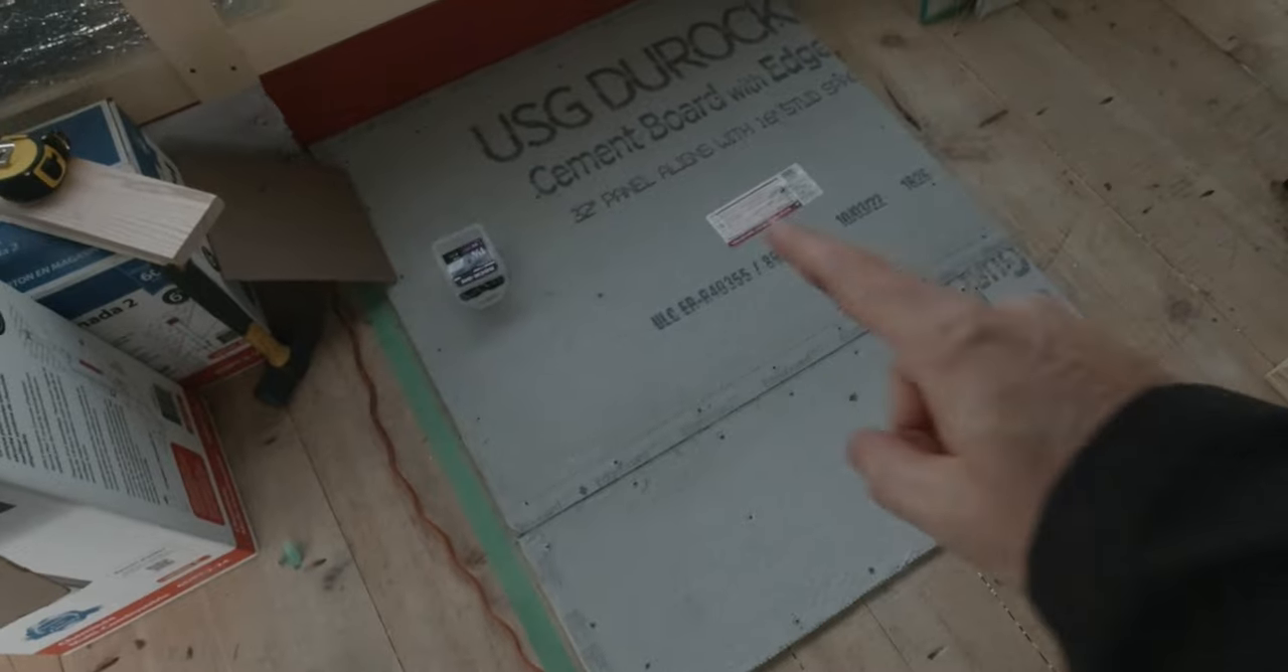Before I start allow me to pause for a second because I lost the beginning of the footage of the custom hearth but here I am starting with the first cement board placed on the floor so let's keep watching.